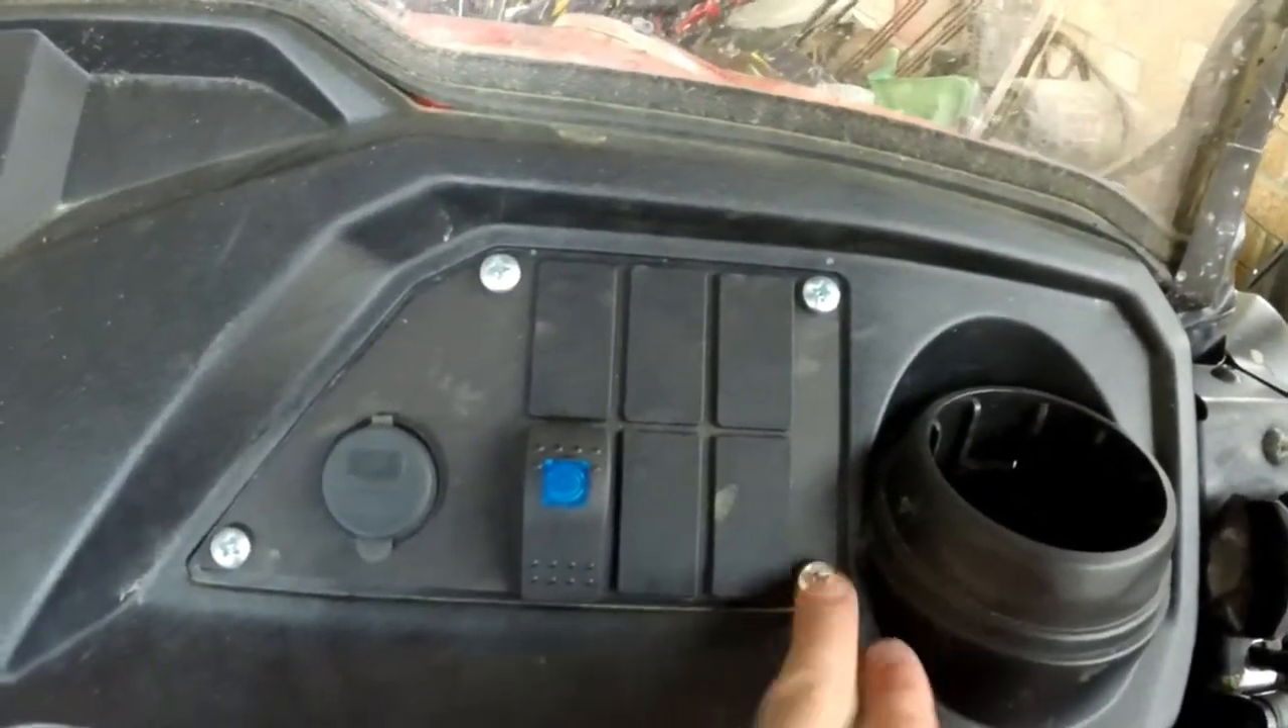As far as fastening the switch plate I just used some coarse thread screws I had laying around.